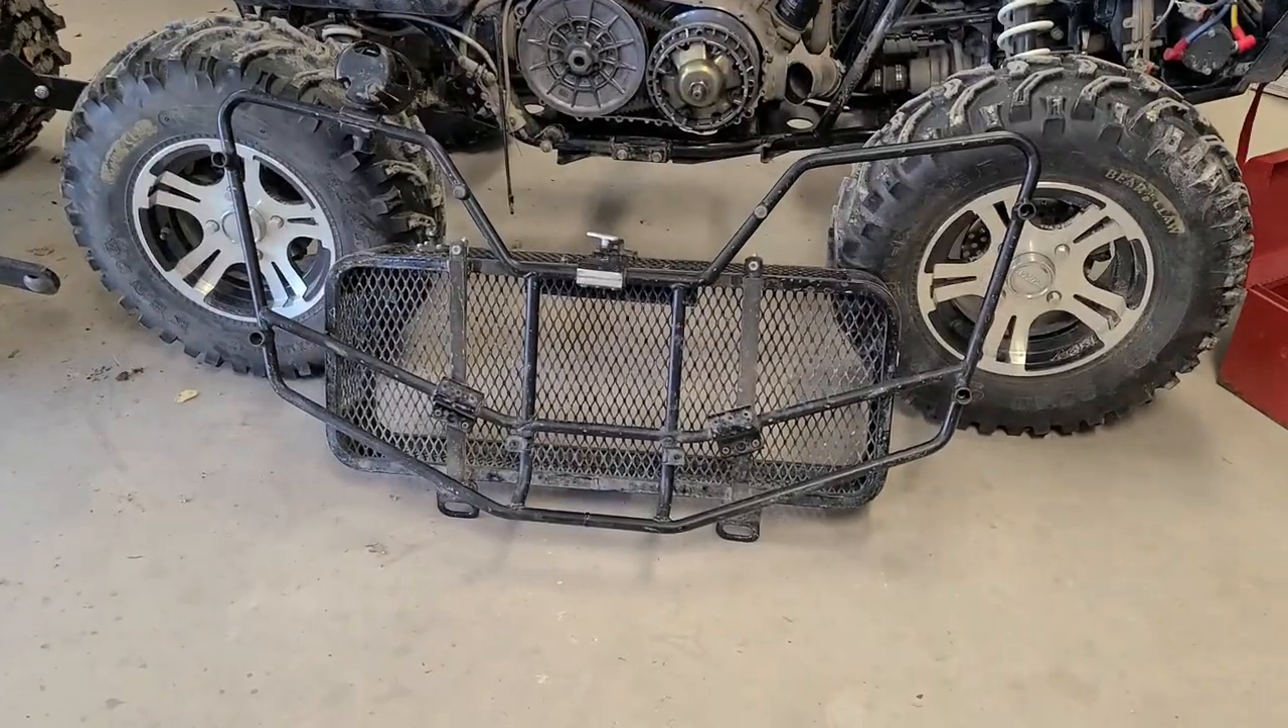And yes the Arctic Cat is still in pieces.